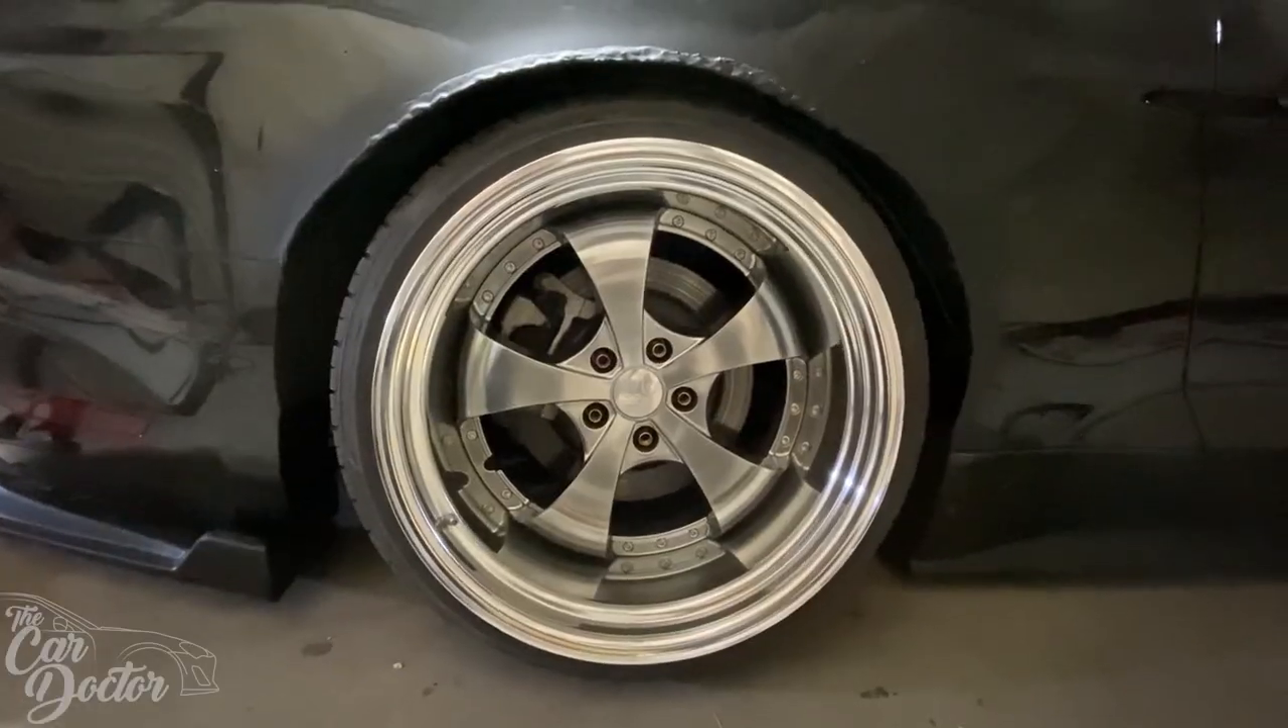Wheels are on fully aired out and we still have room.